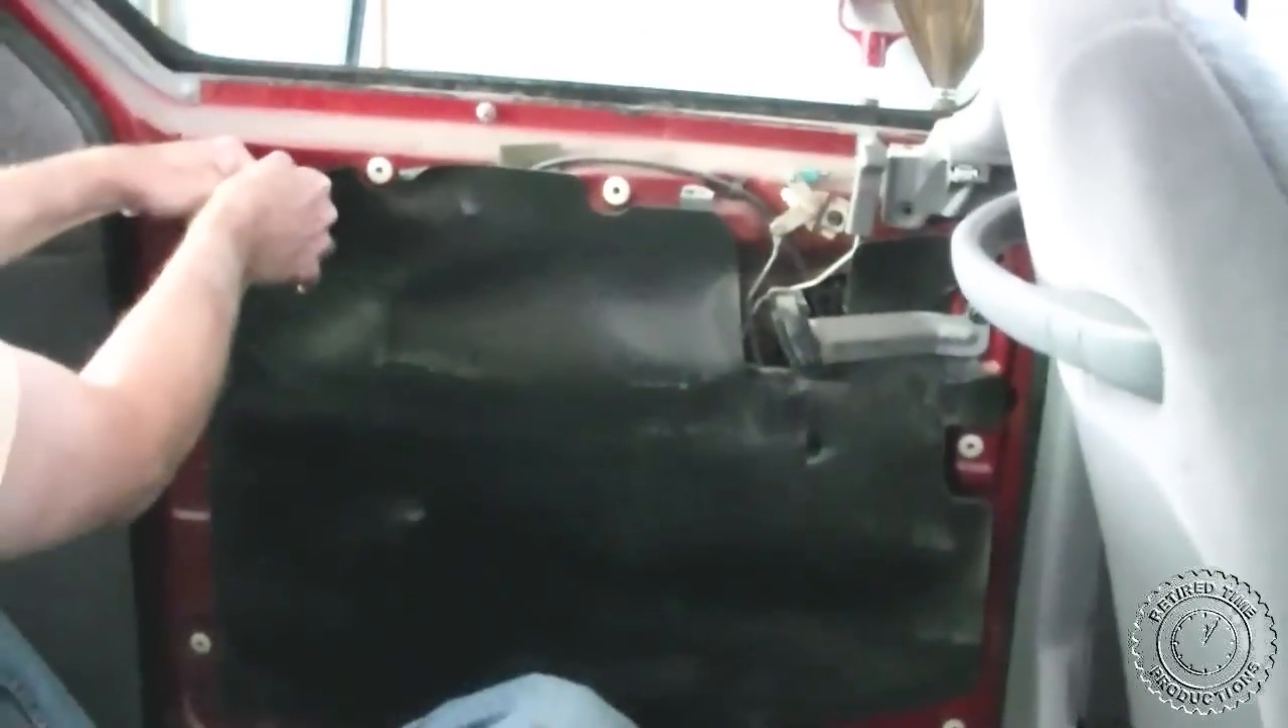Now we just have to remove this rubber covering that's over everything and it's just kind of stuck on there.